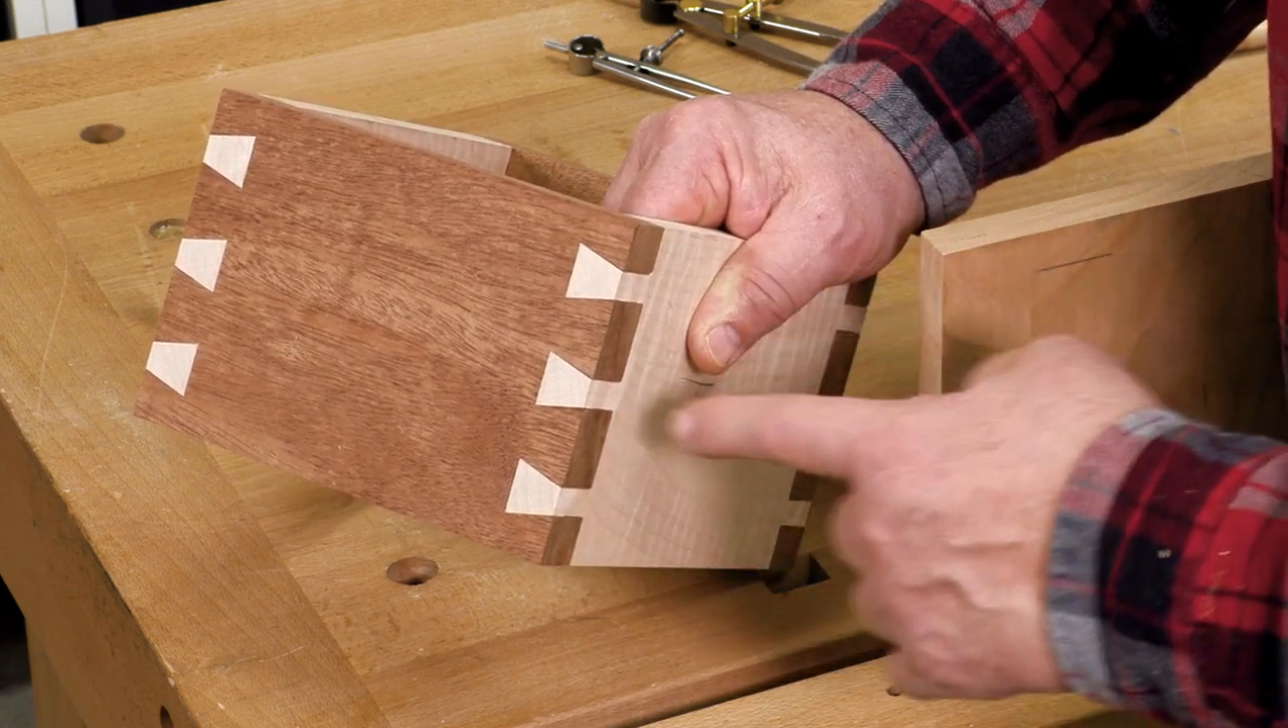The tail actually looks like a swallow's tail or a dove's tail and the pin is fitting in between.